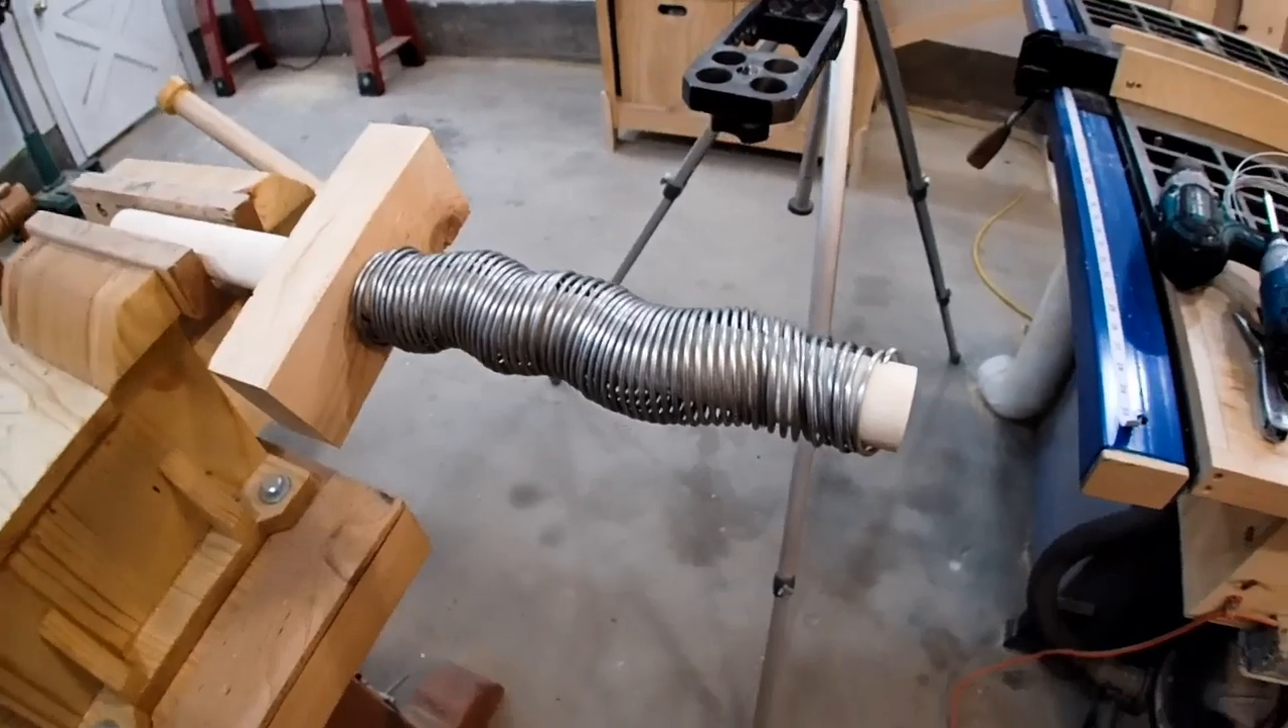The problem is I think that the coil is too big now I really should have started winding it onto the dowel this size to begin with so it's kind of bunching up there and going all crazy.